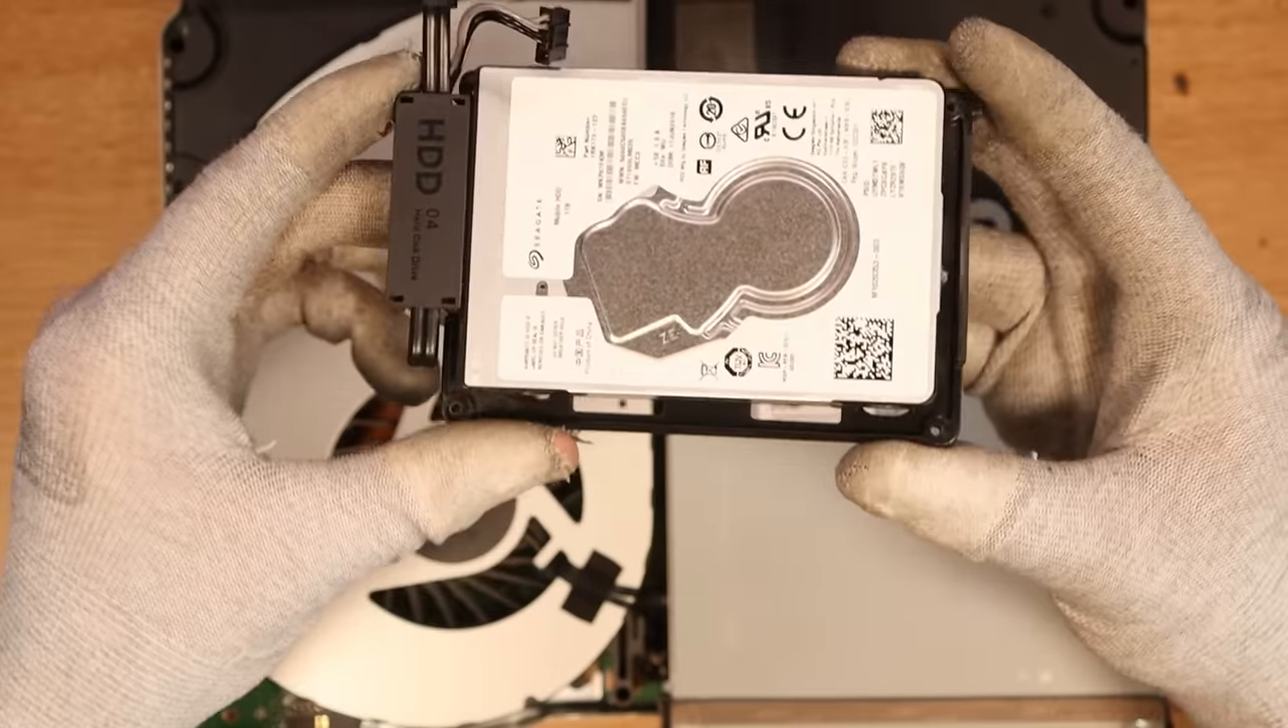I've just taken the hard drive caddy out of the console because I do just want to quickly run over this and make sure that the hard drive is okay.